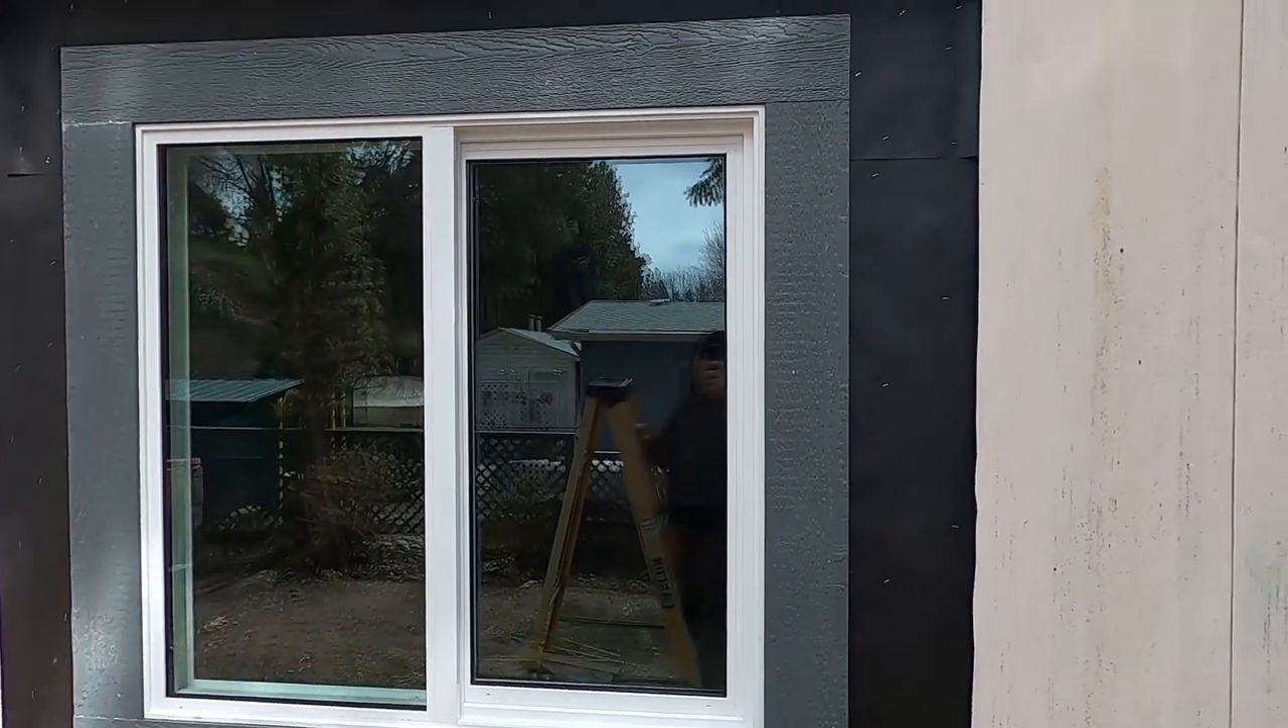There we have it we've got our window all trimmed out now.